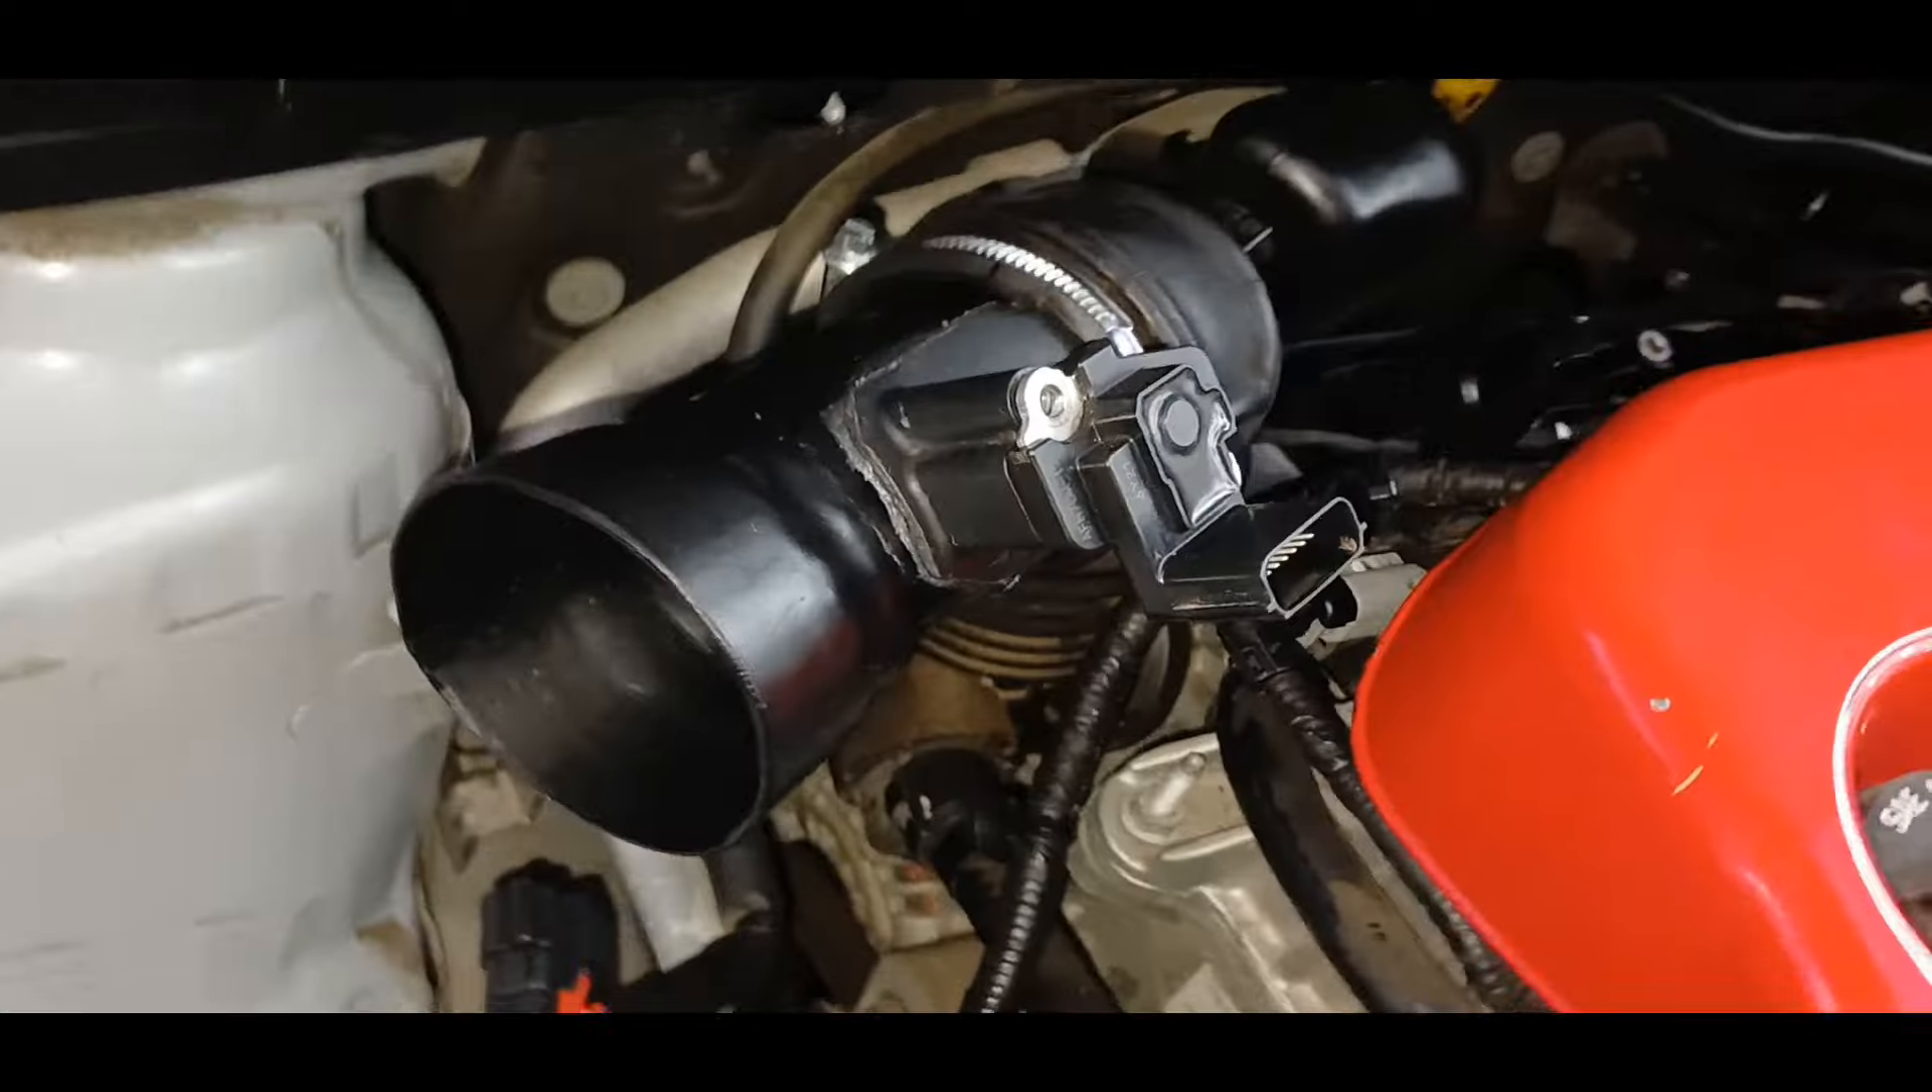Ya está colocado el cople adaptador. Ya le colocamos el sensor.